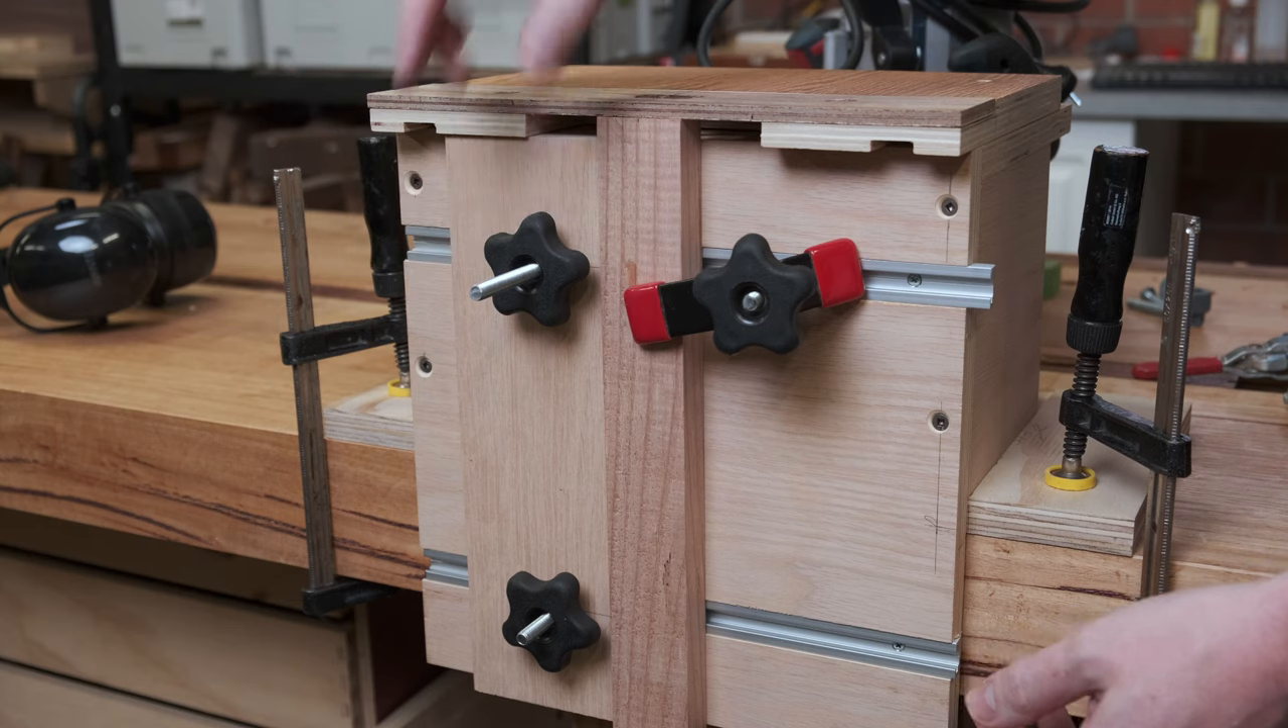I've also added a fence which is just a piece of plywood with two holes in it for 5-16 inch bolts so that it can be secured with T-track bolts and star knobs.